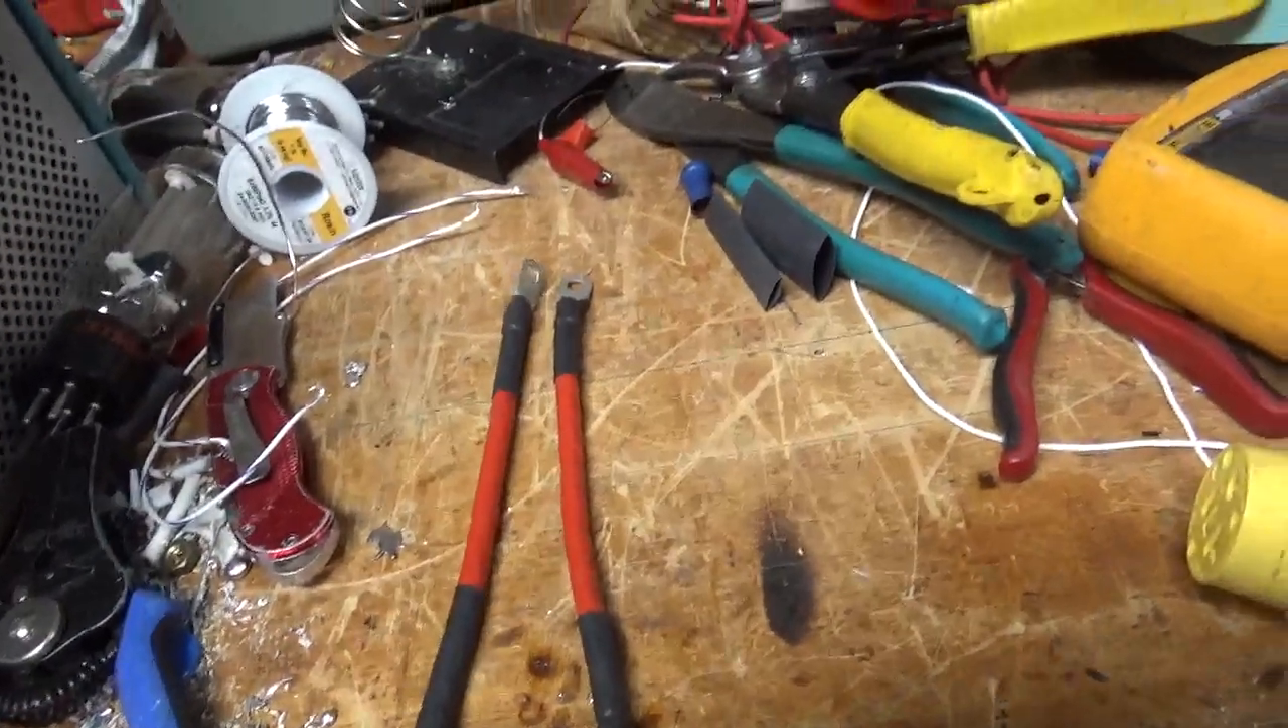Okay, so, the Teflon jumpers are made. Crimped, soldered, heat shrink.